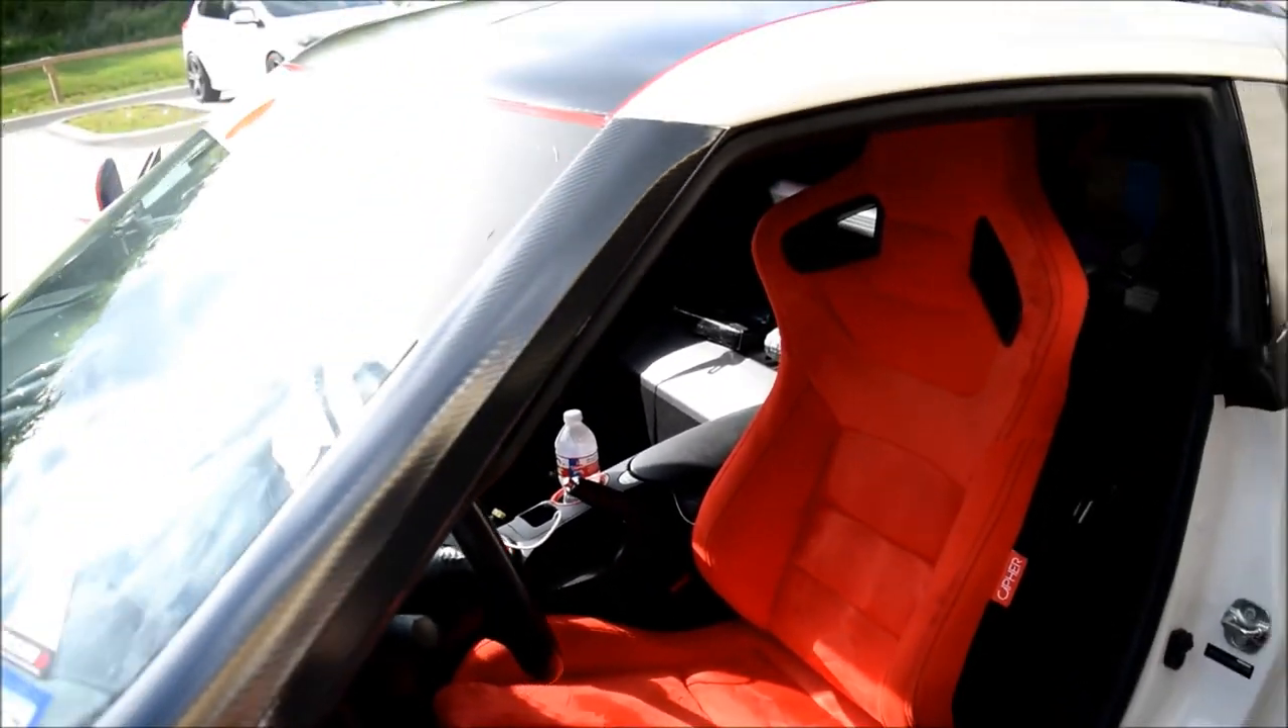Just like that. Seats are on. The seats are in. Look how clean that looks.